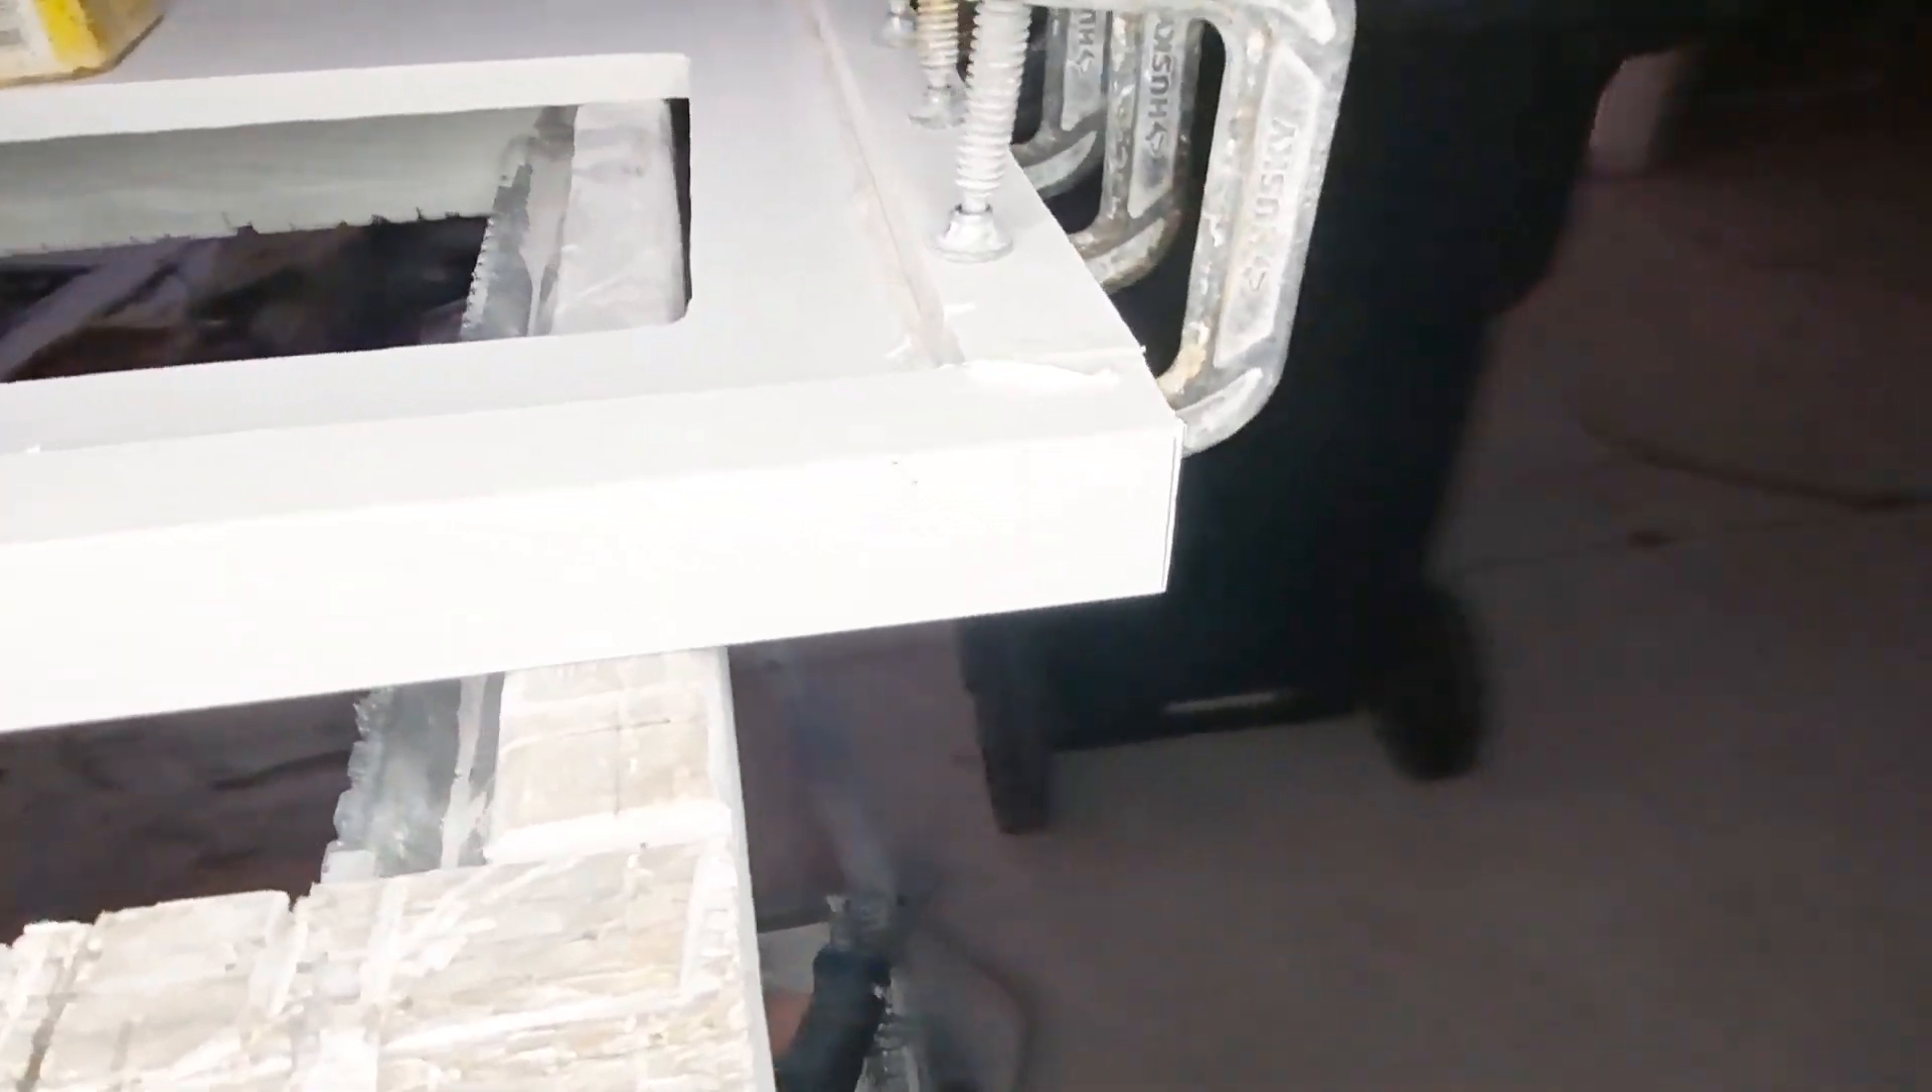Así es como se ve ya con las prensas puestas.